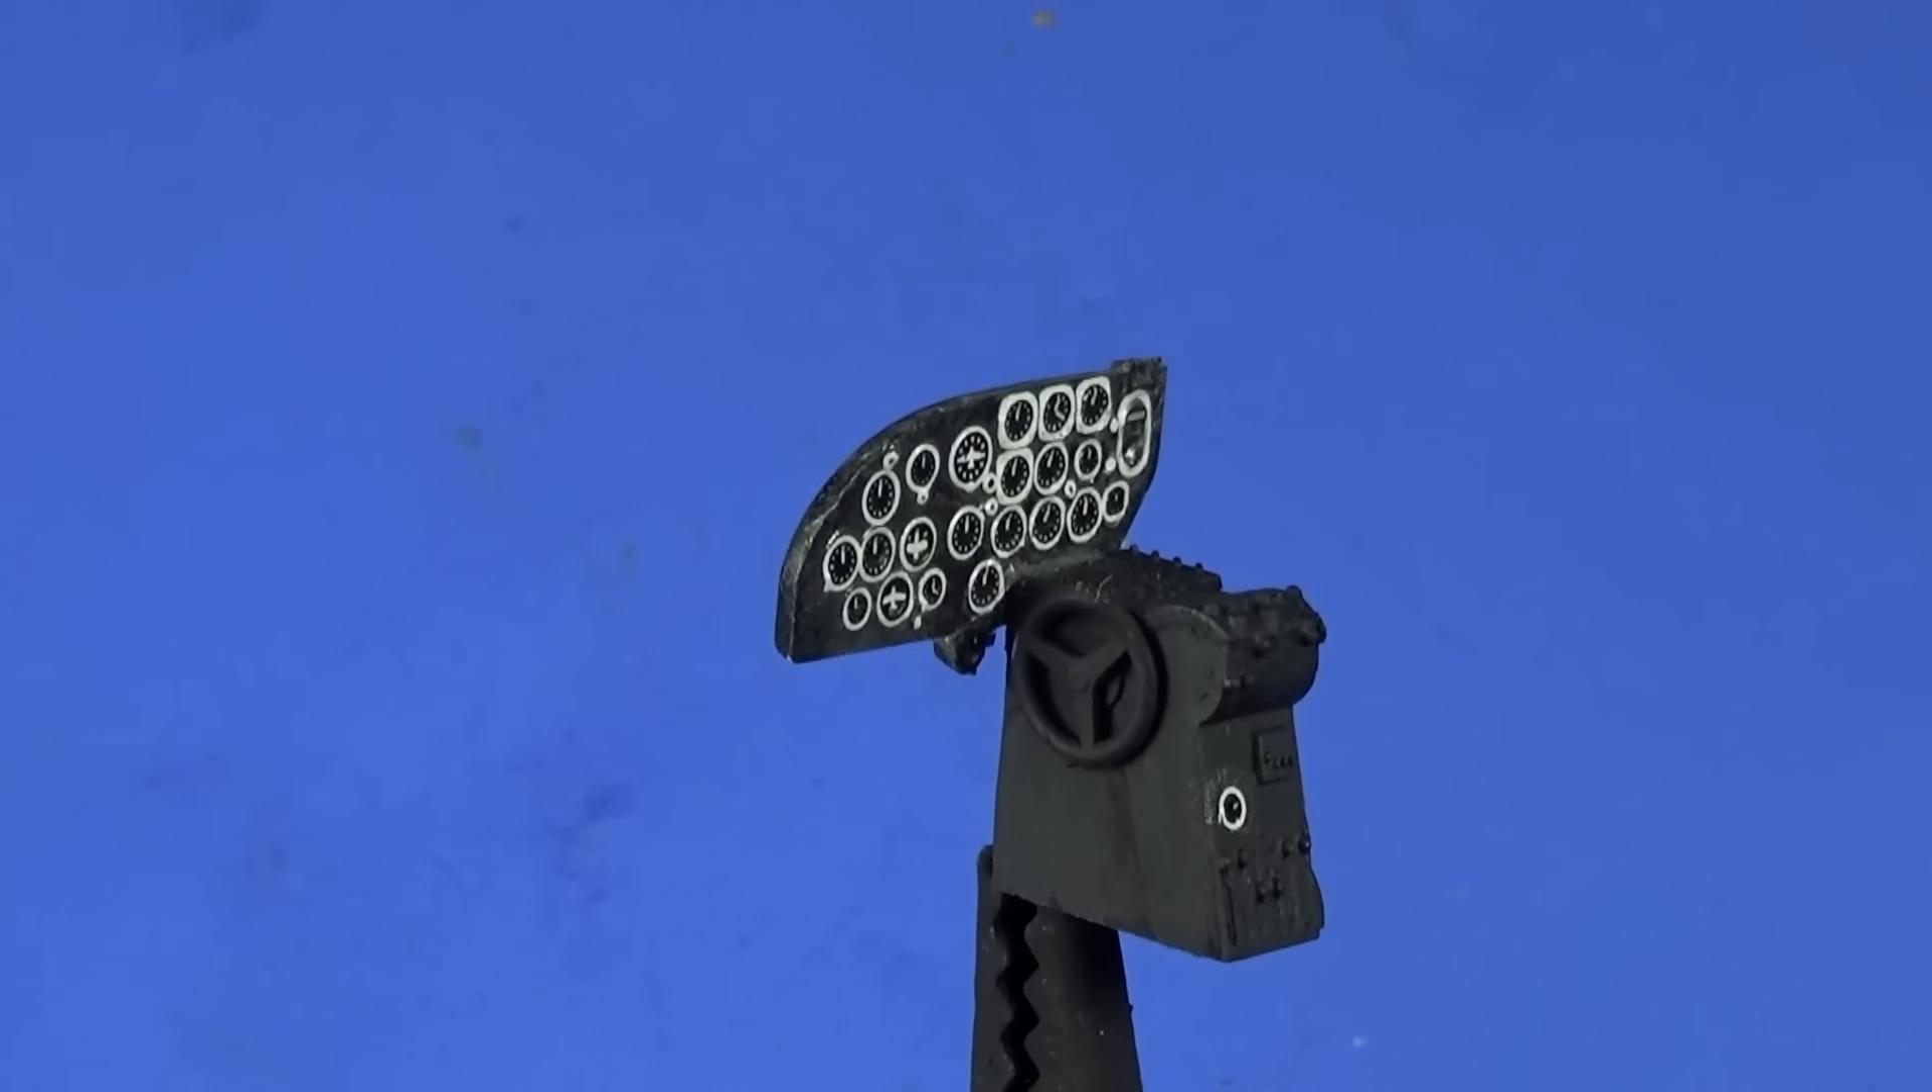With the instrument panel here and controls, I've put the decals on that came with the kit.